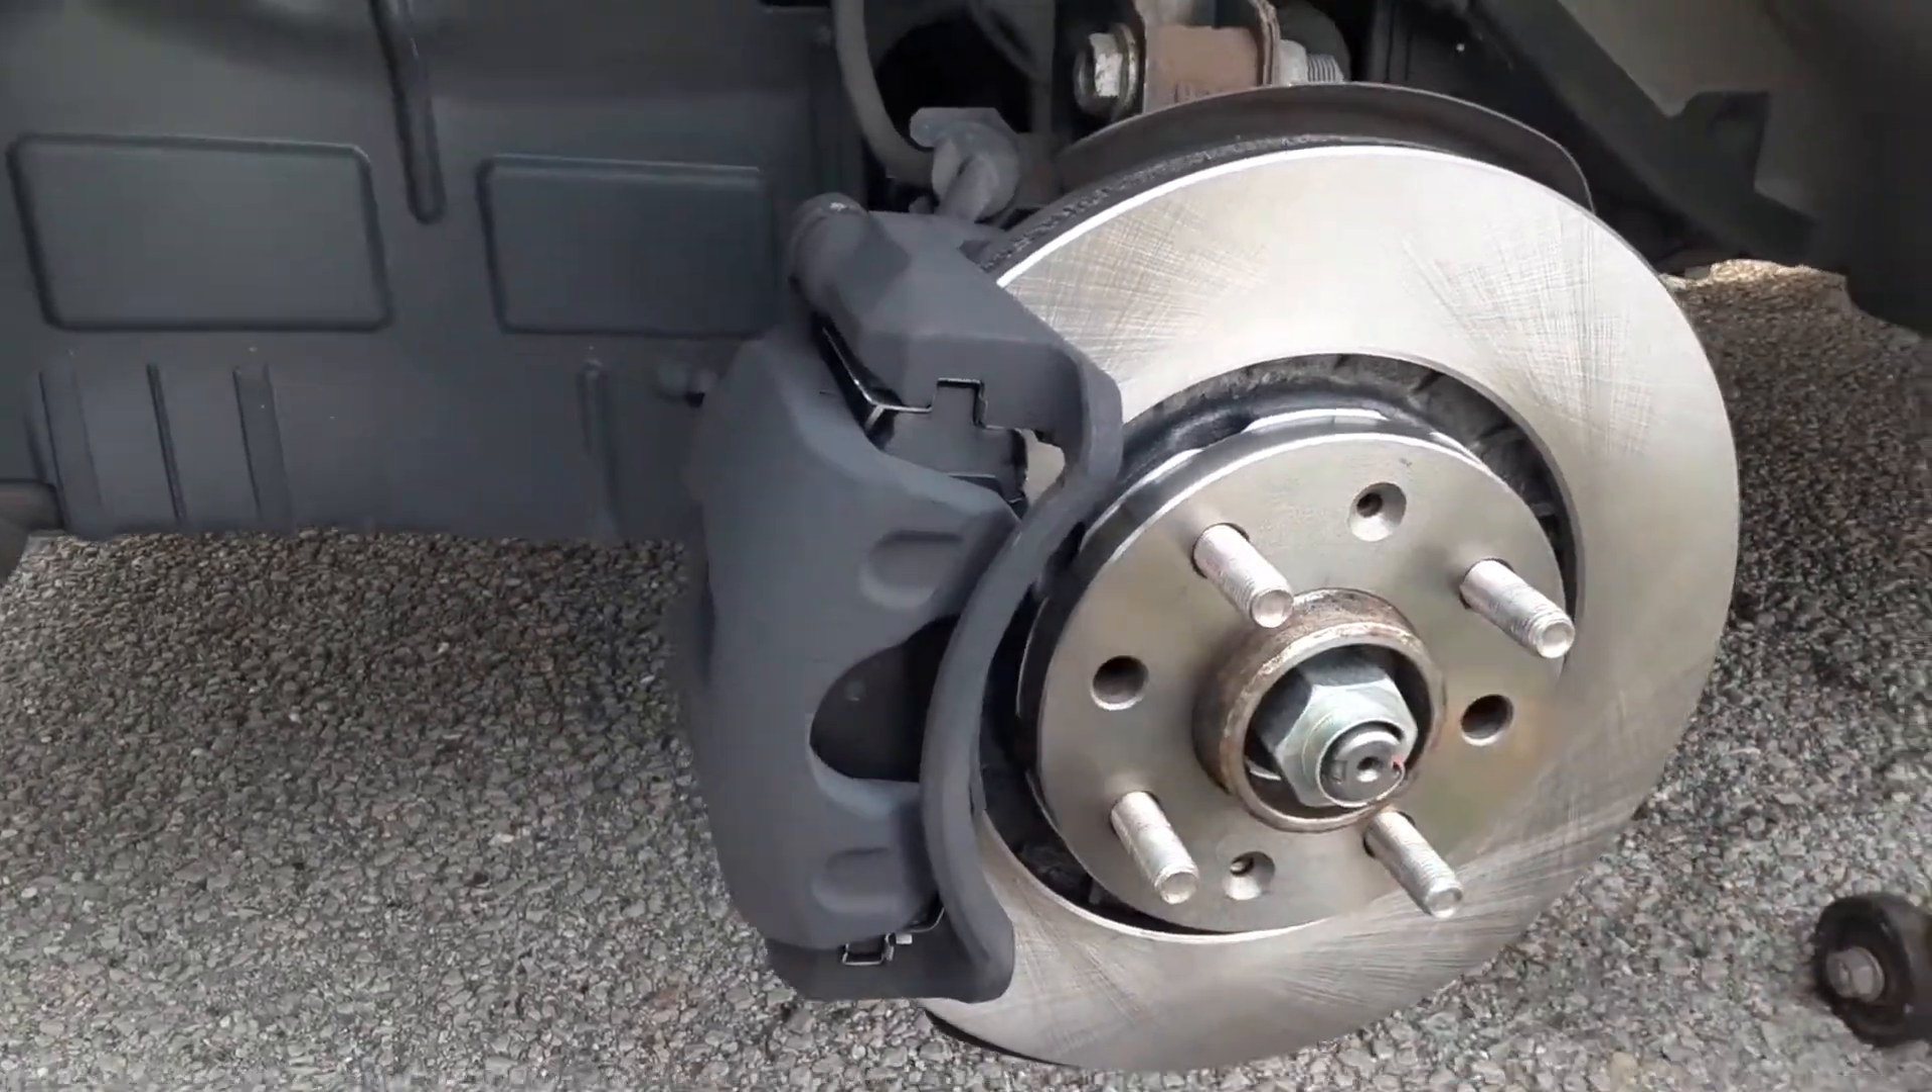We got this side done. All I have to do now is slap the wheel on.